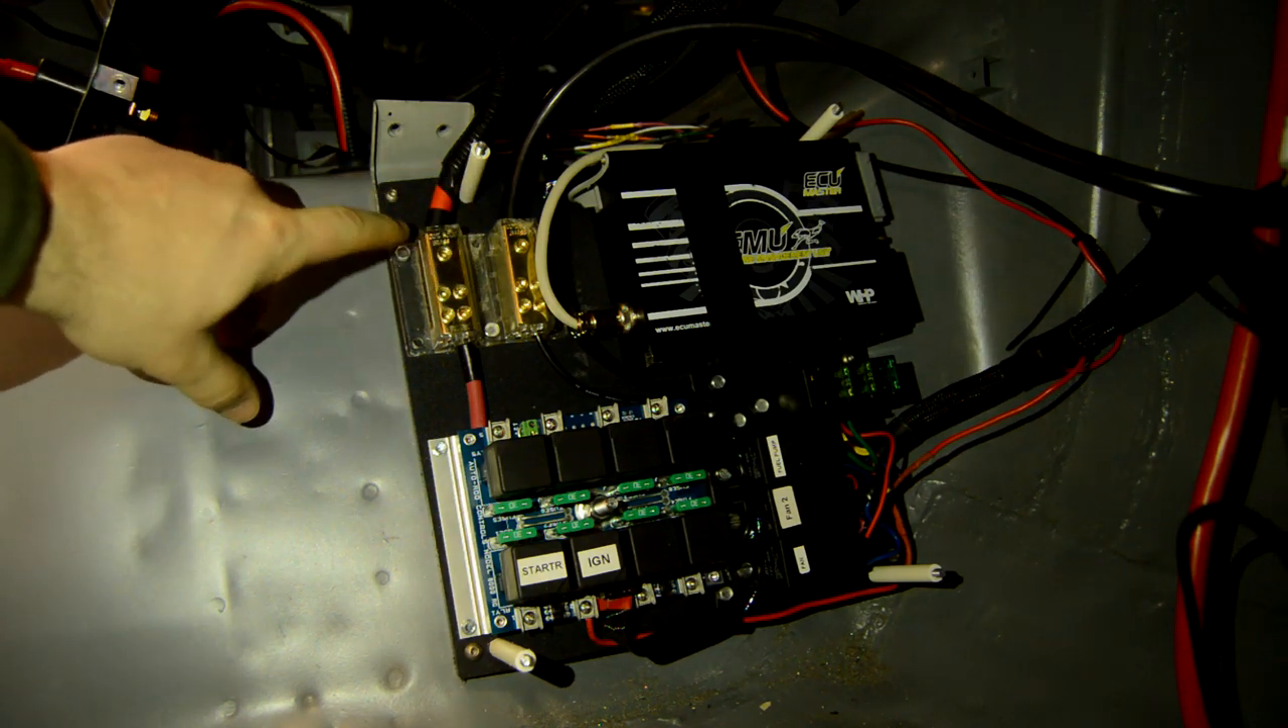So here is the relay panel and ecu mount it's mounted in the car and i pretty much got it all done.